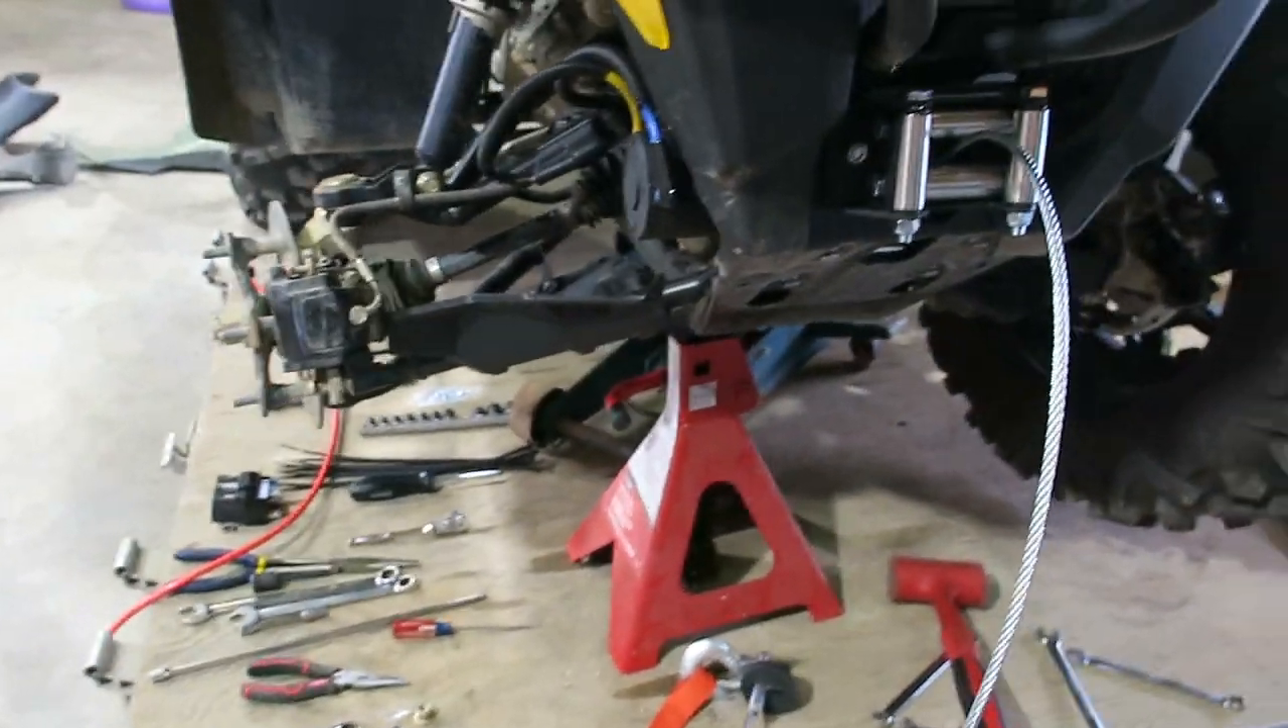What I did is I went ahead and before I took the wheel off, I went ahead and put my fair lead on first.